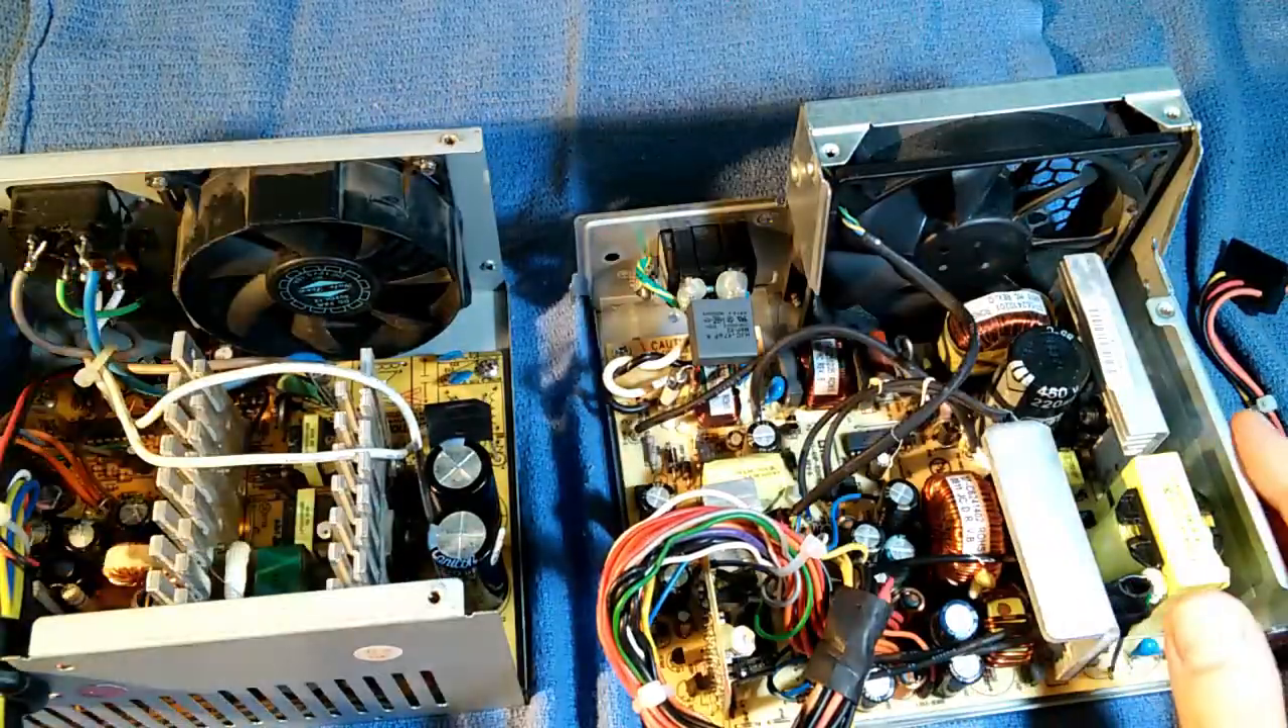I have gone ahead and removed the tops off of these two power supplies.